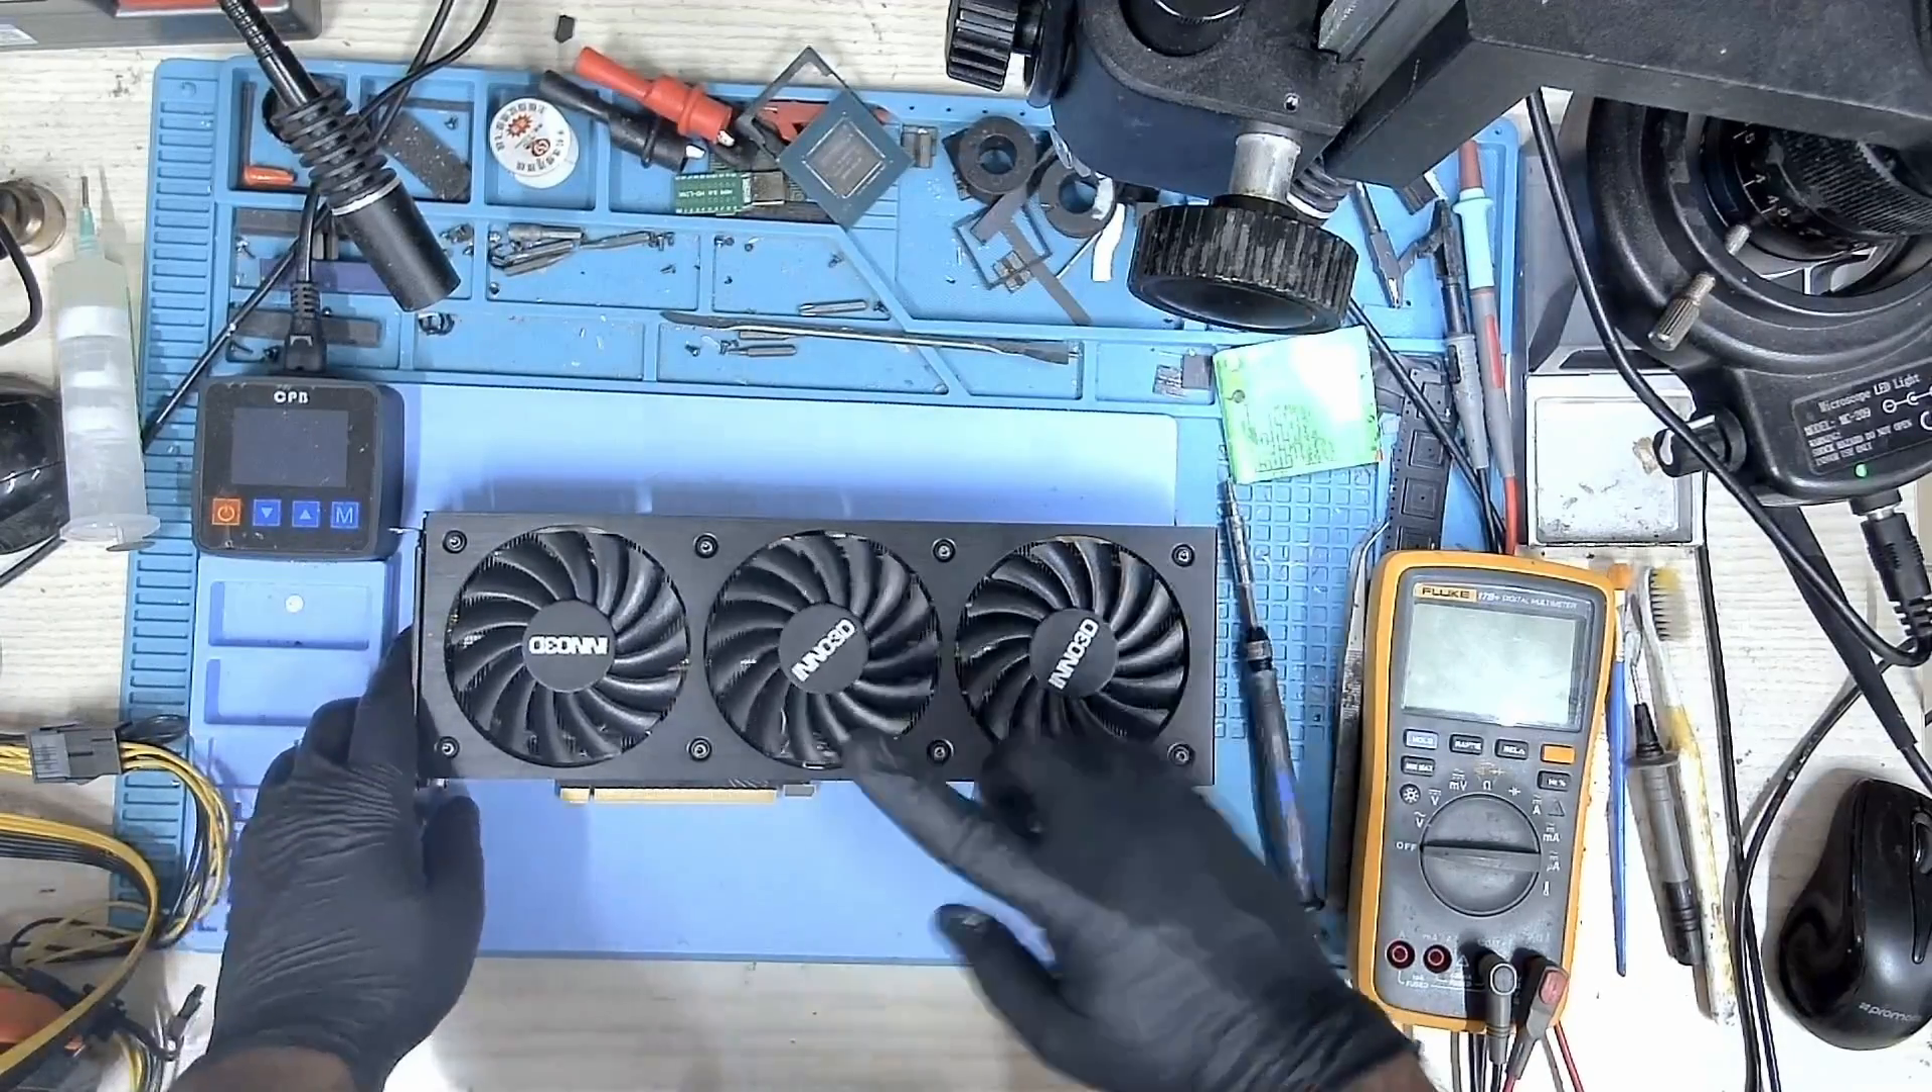Okay, so the card is fully assembled.